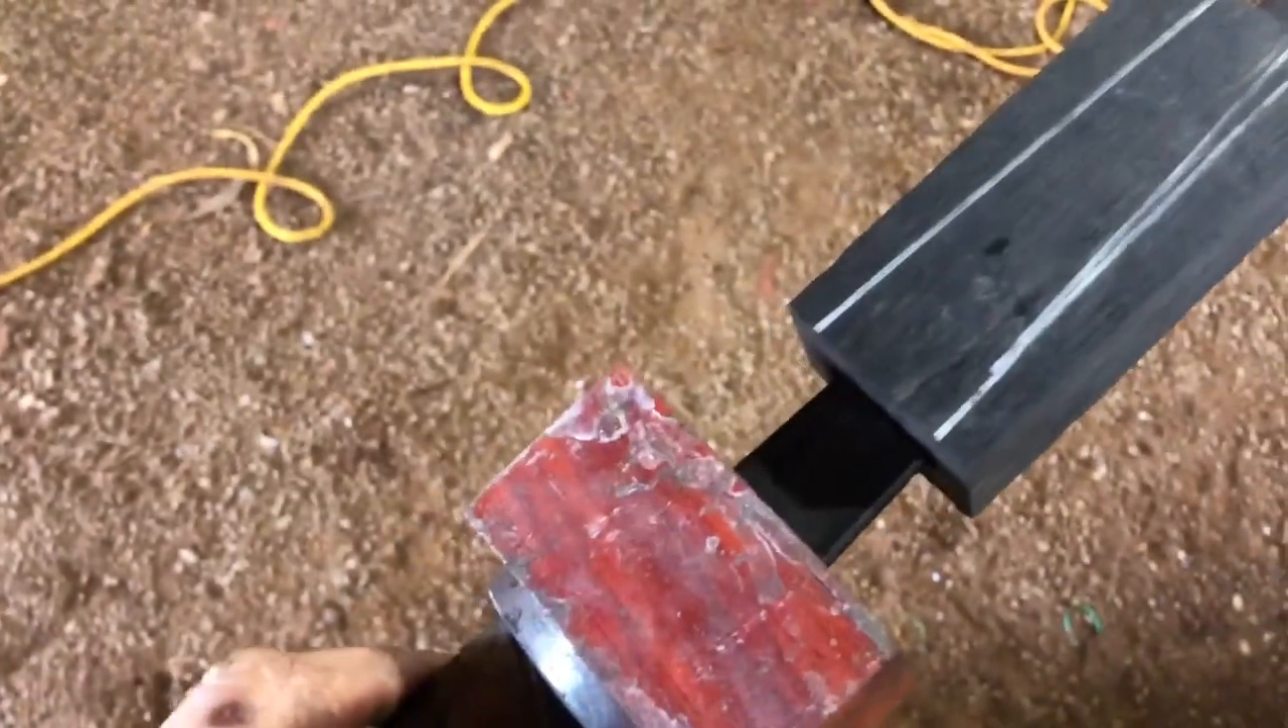A bit of an issue i'm having as you can see our uh our block of ebony isn't quite all the way up to our wooden bolster.